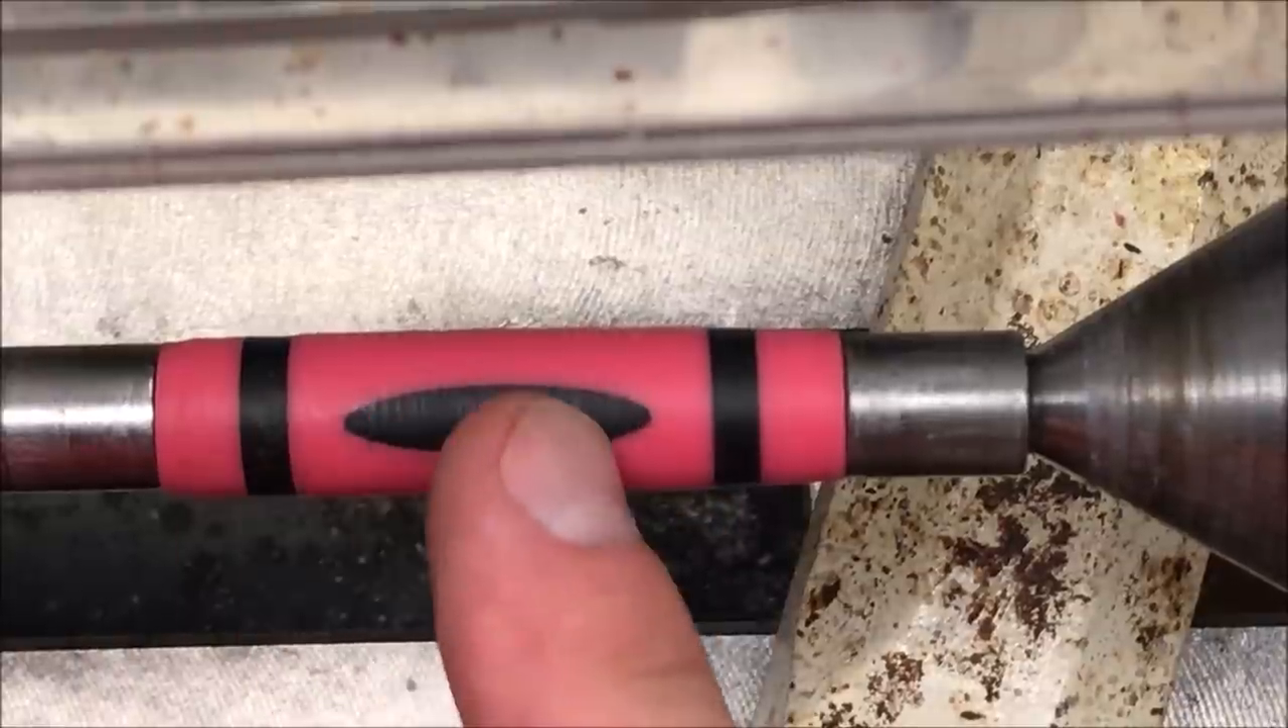Blank is back on the lathe.